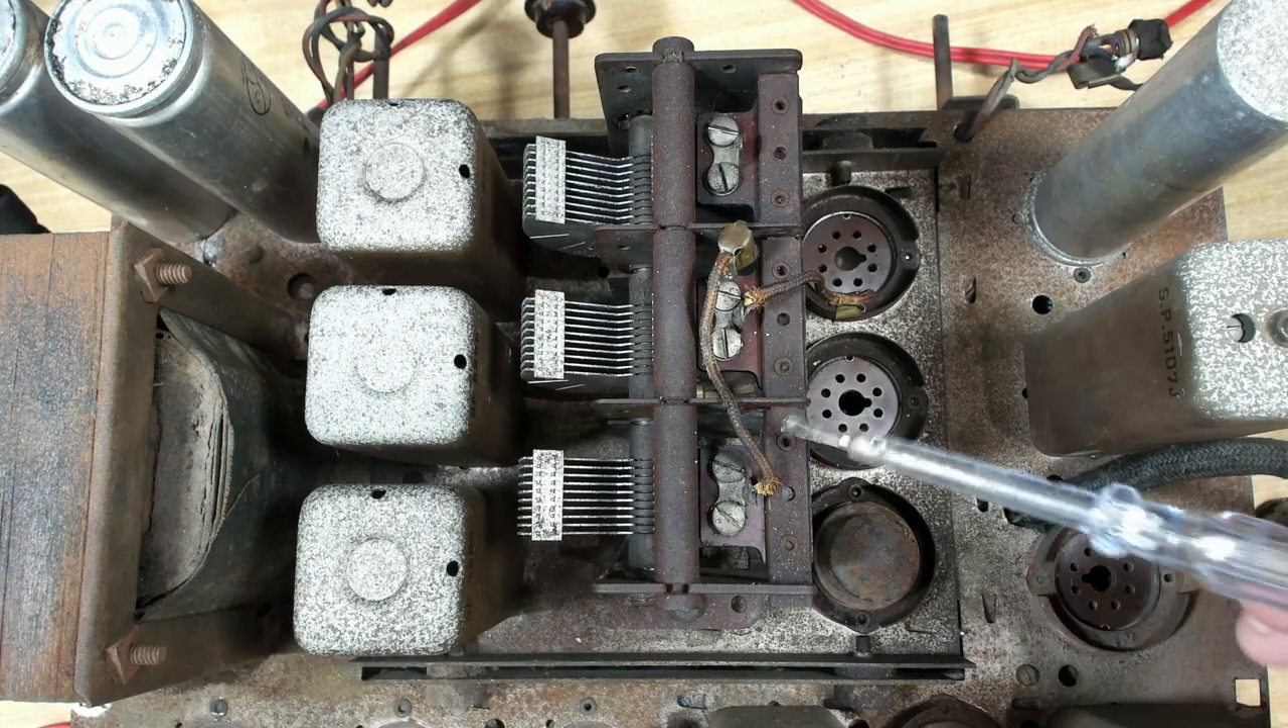I've taken all the valves out.